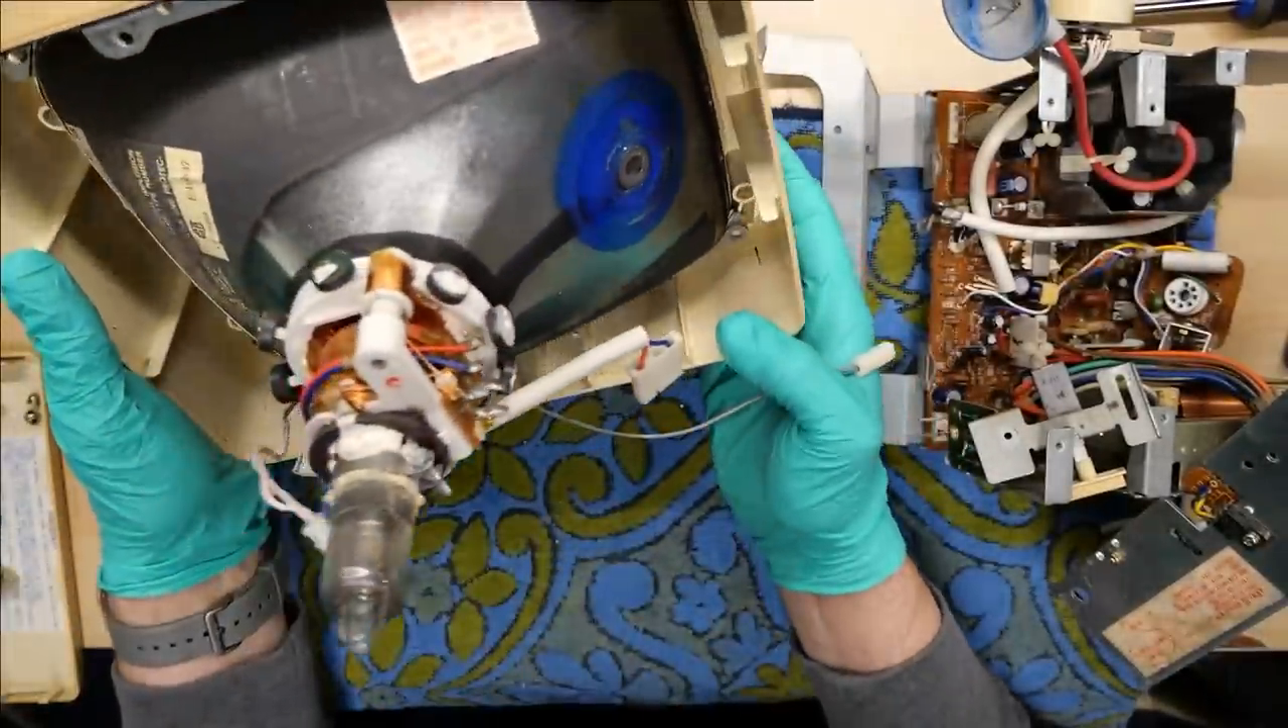So we have one Hitachi CRT. There it is, mounted in the front chassis there.